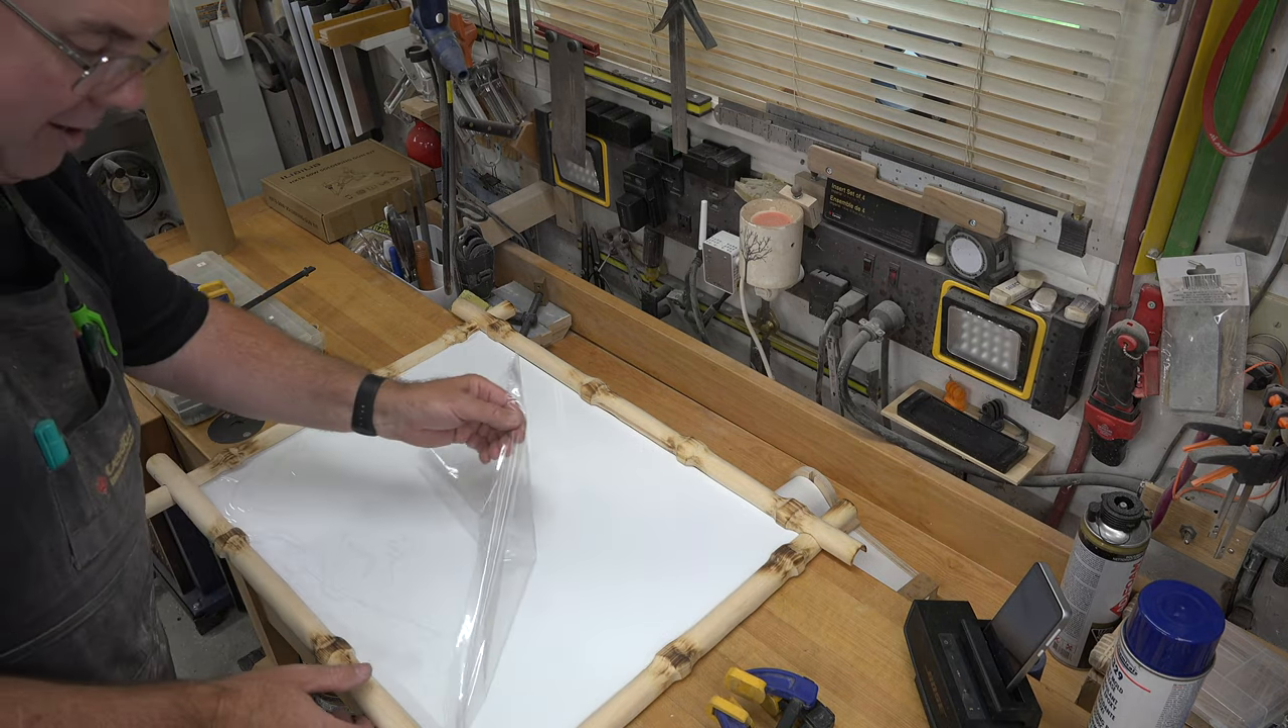All we need to do now is remove our plastic coating.